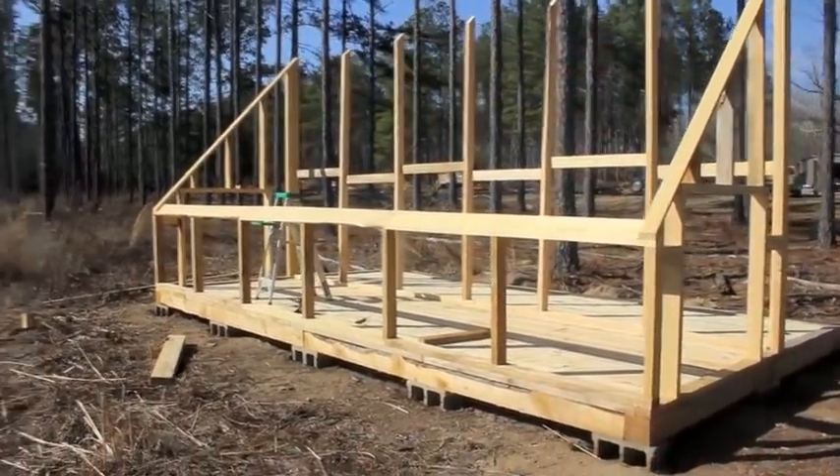The framing is pretty well done. I've got to put a stud wall in the very center so that I'll have two separate chambers for two different stacks of lumber.